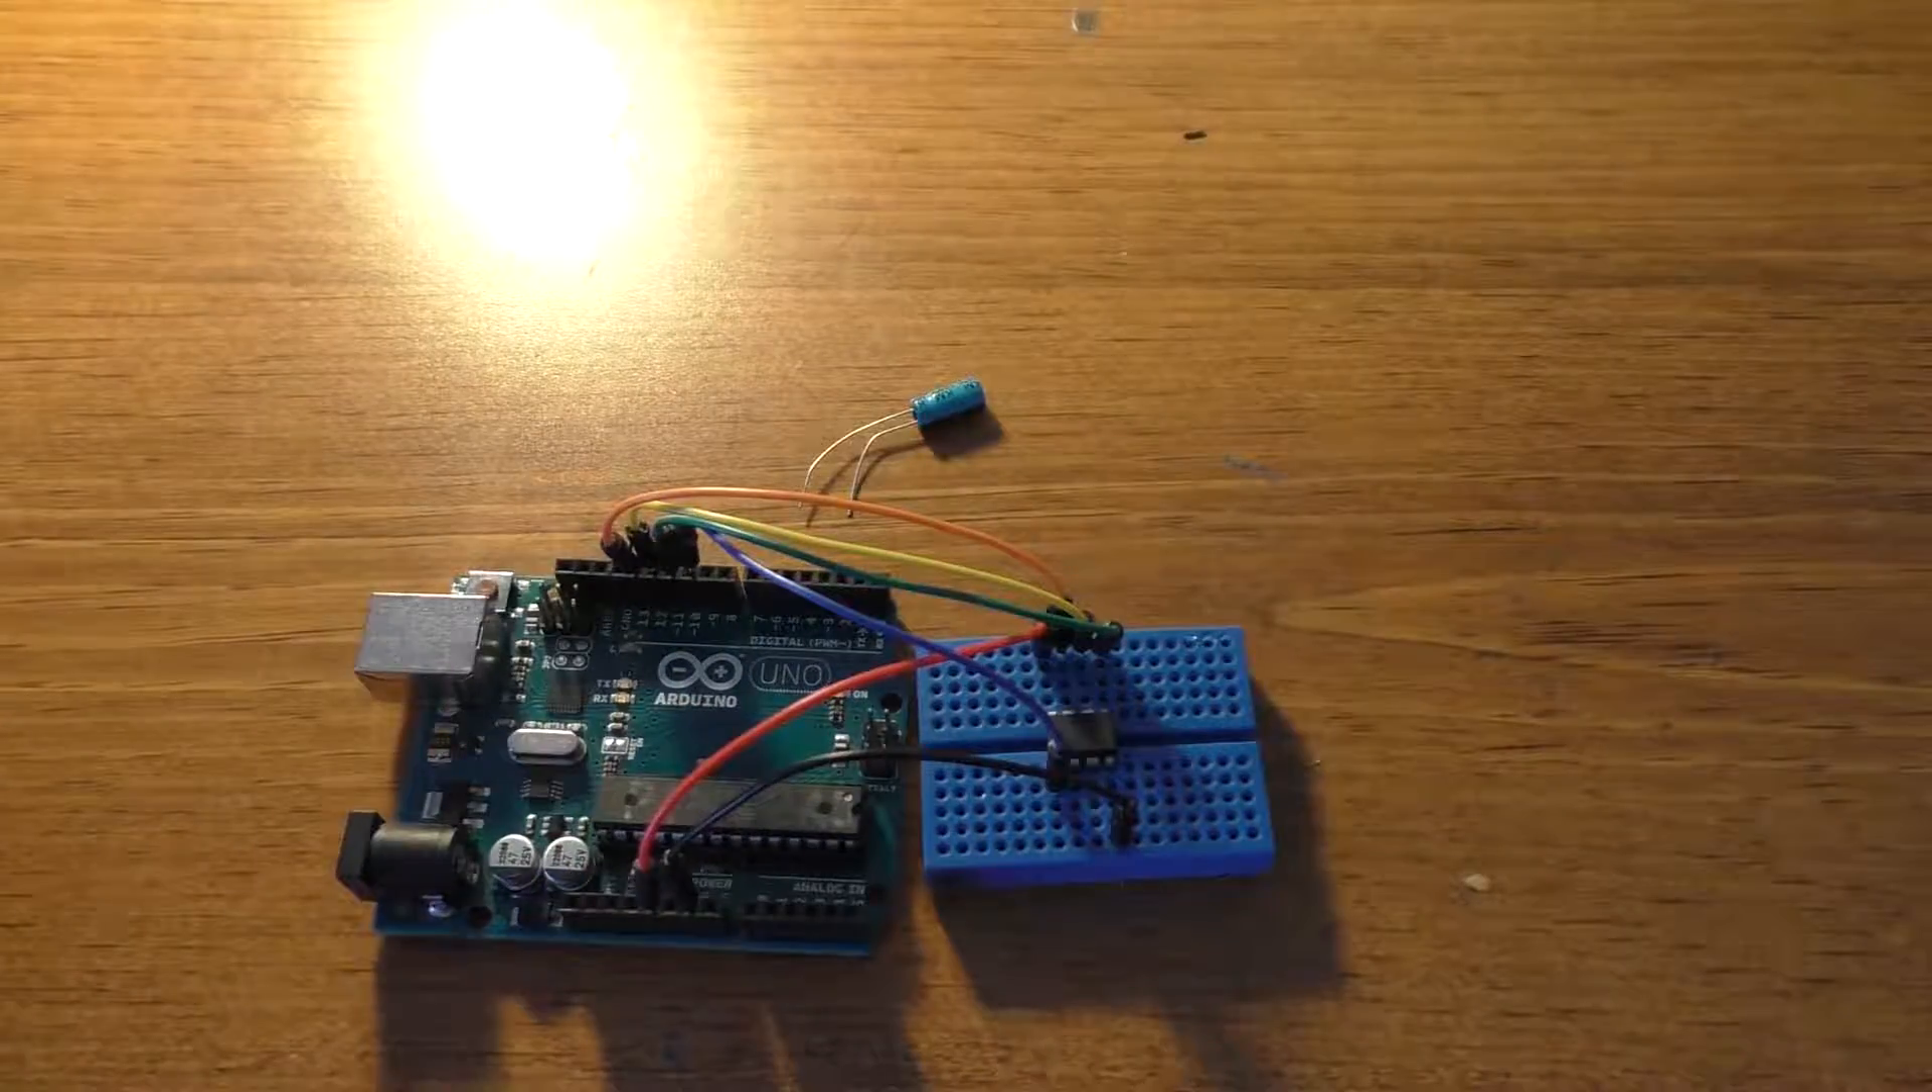We have the wiring set up.